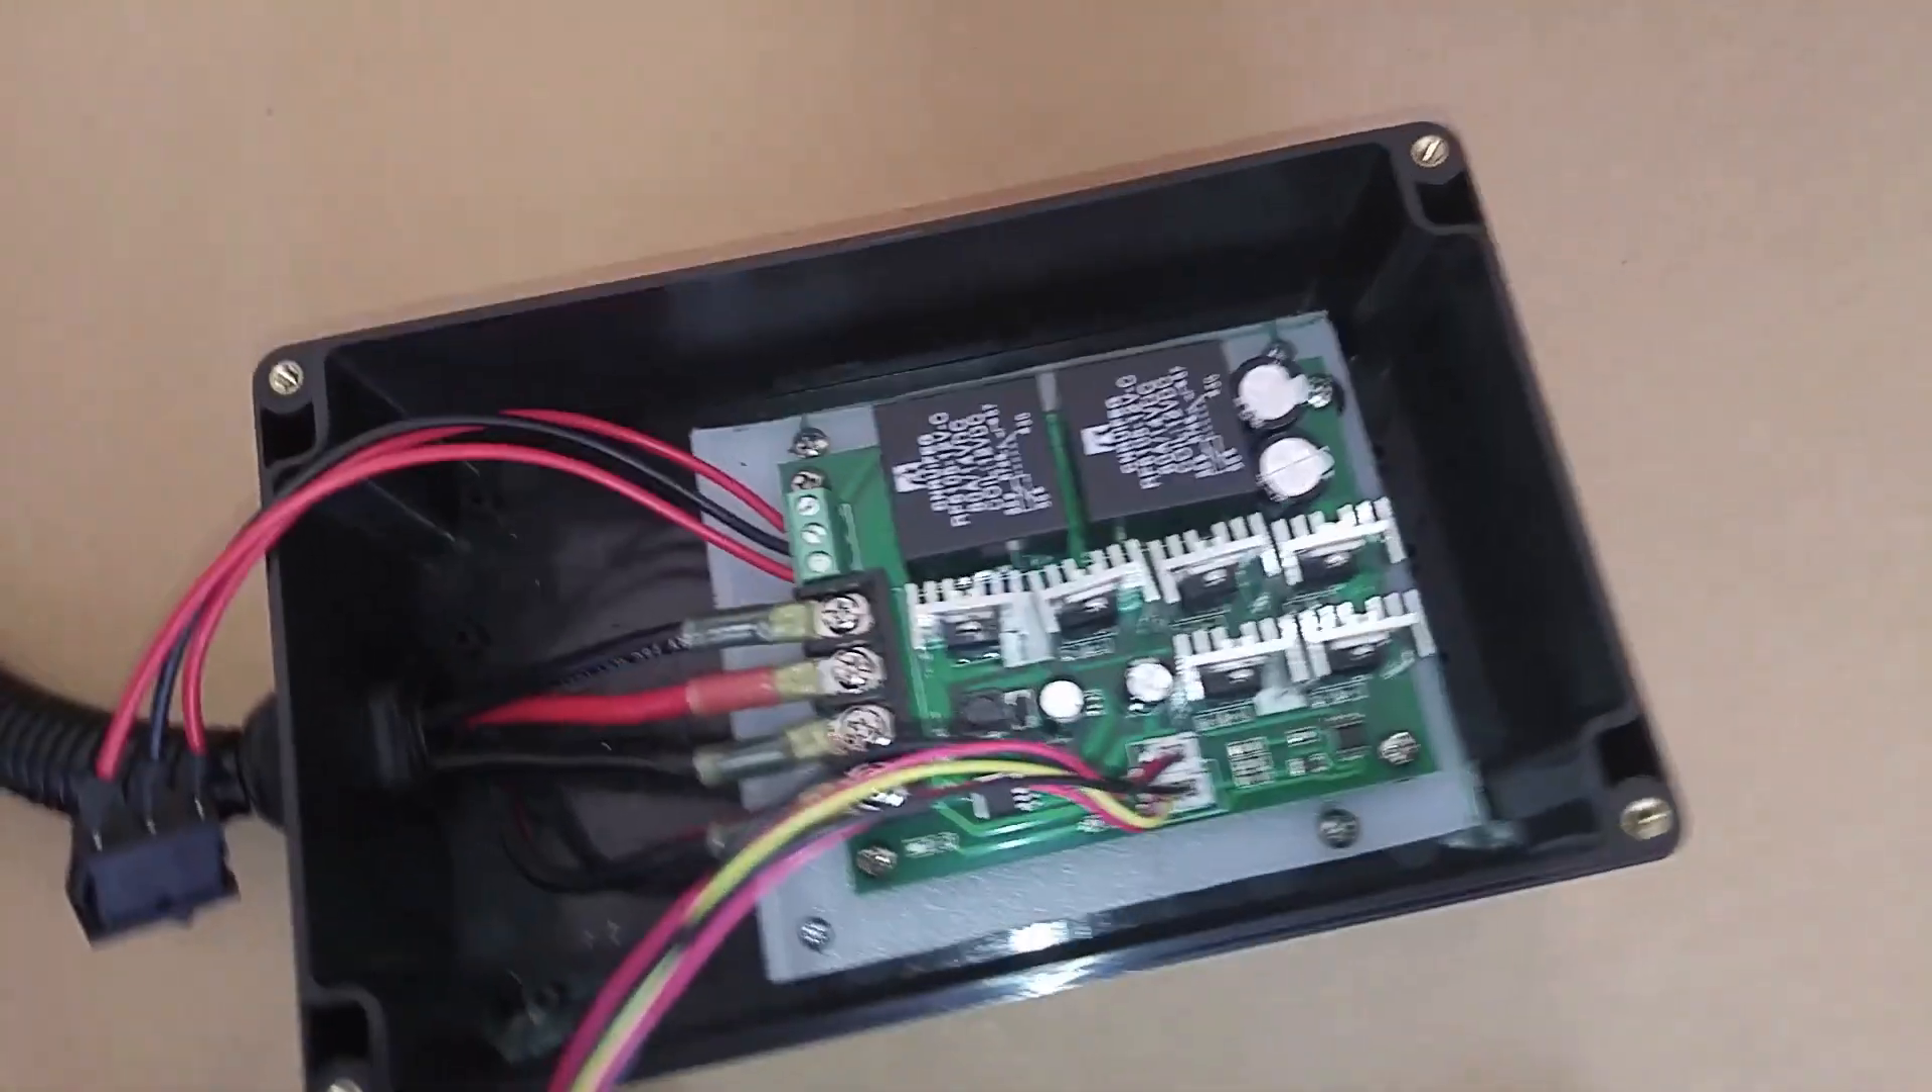And then I attached the circuit board using four screws on each end and attached that to the poly cutting board.